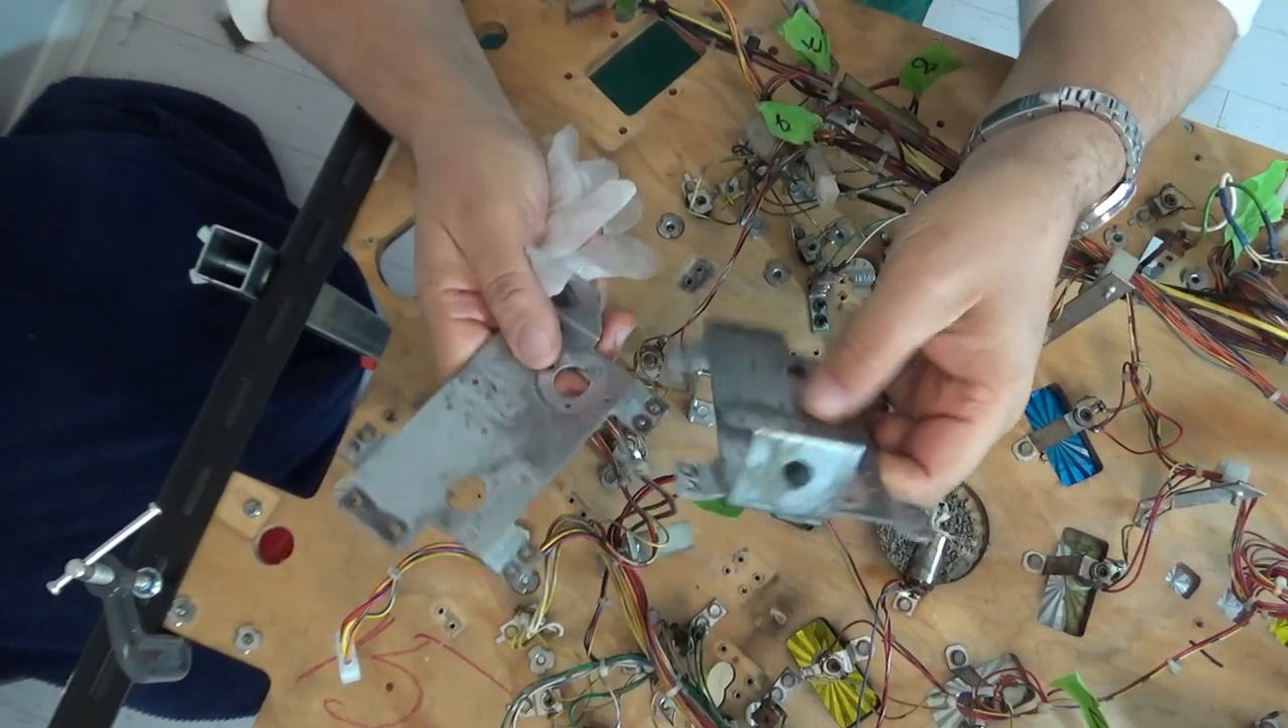So as part of the flipper rebuild, I've taken these plates off.